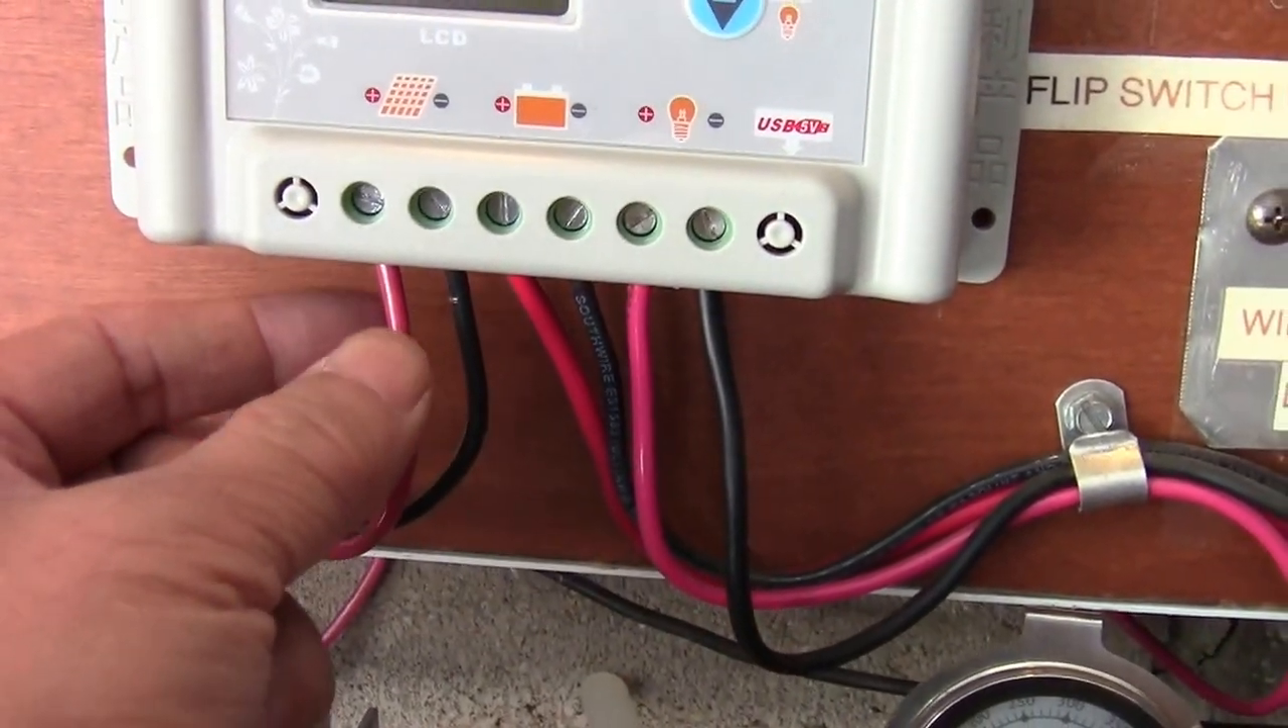Okay, I got the solar panel wire connected.